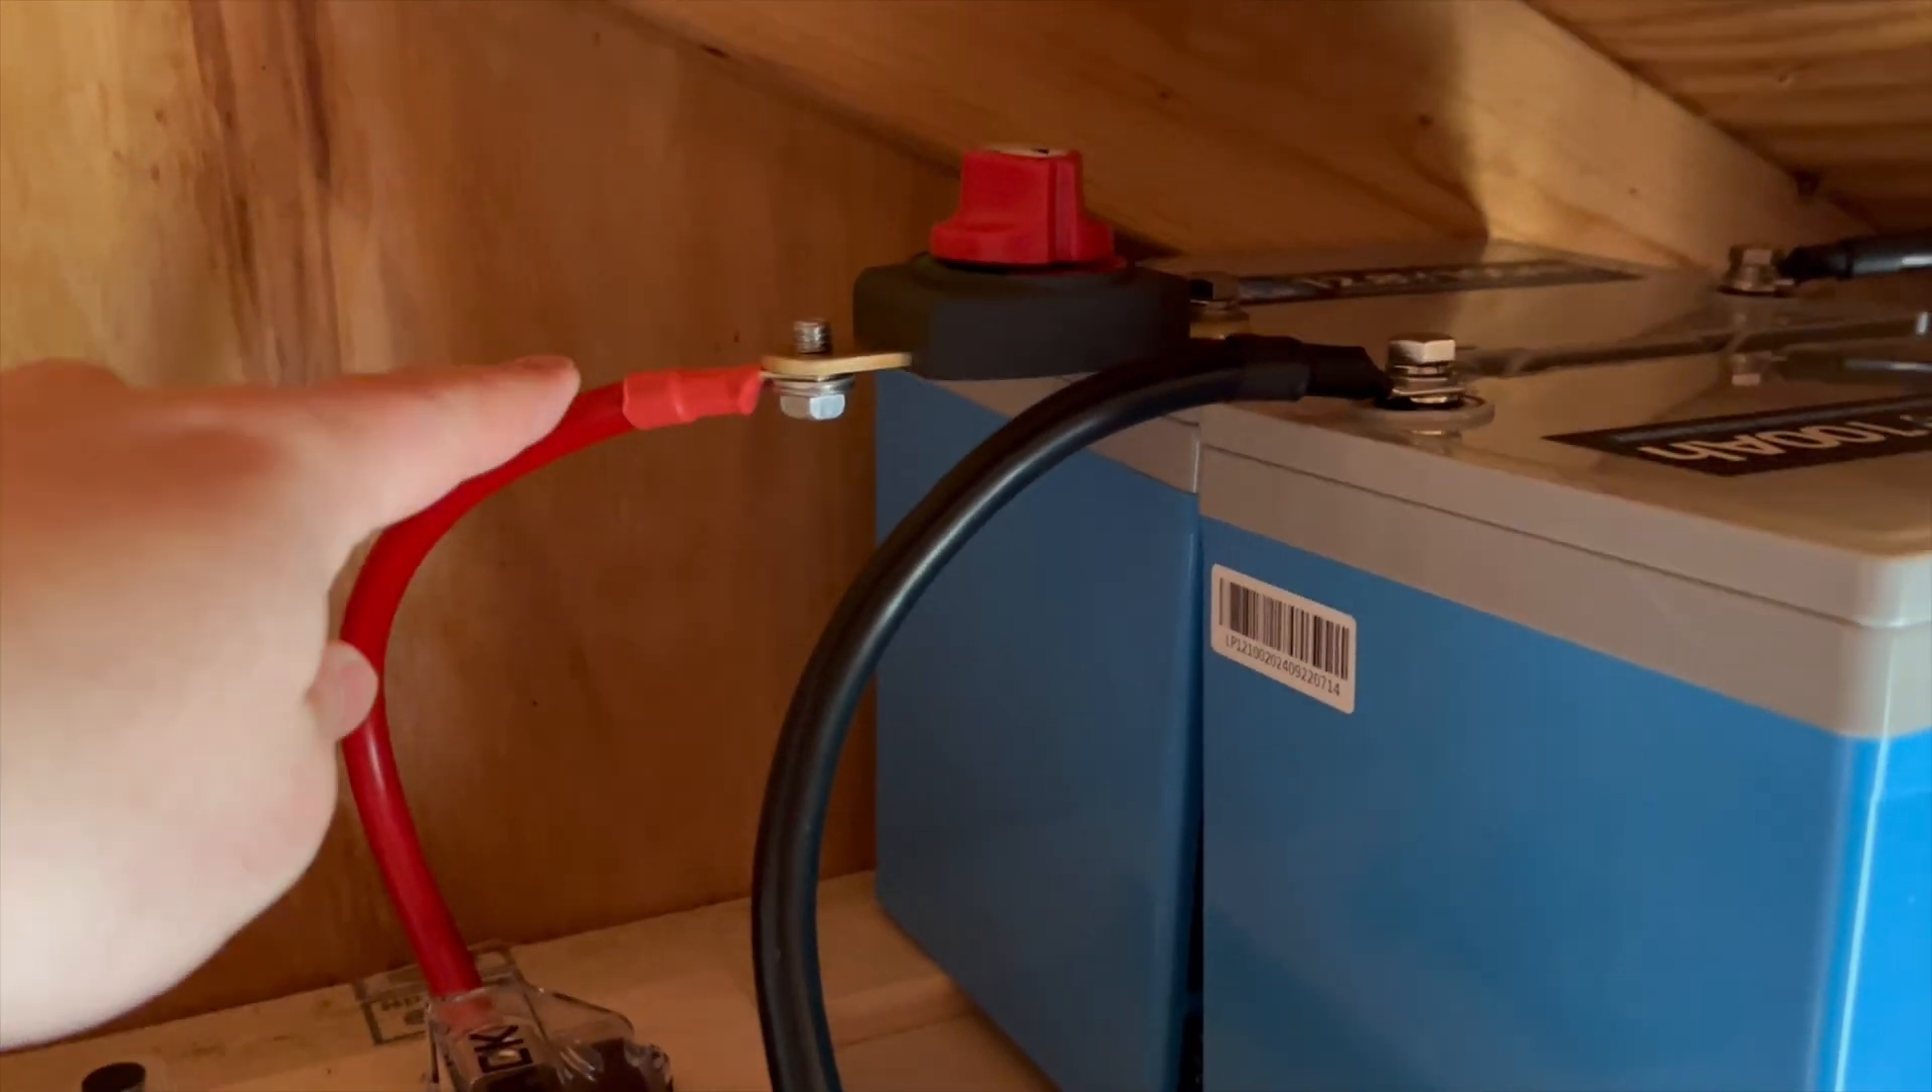Okay, I have the positive hooked up here.